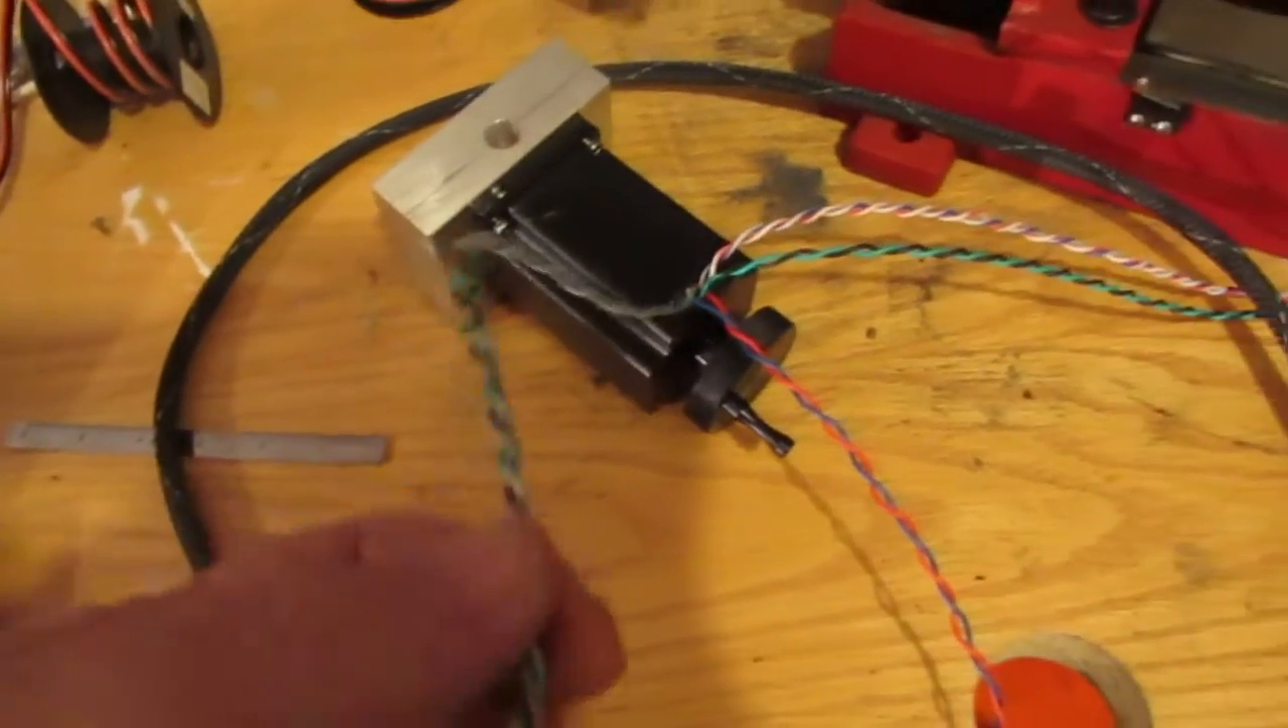I paired off the wires that needed to be paired off together and there's essentially four wires now.